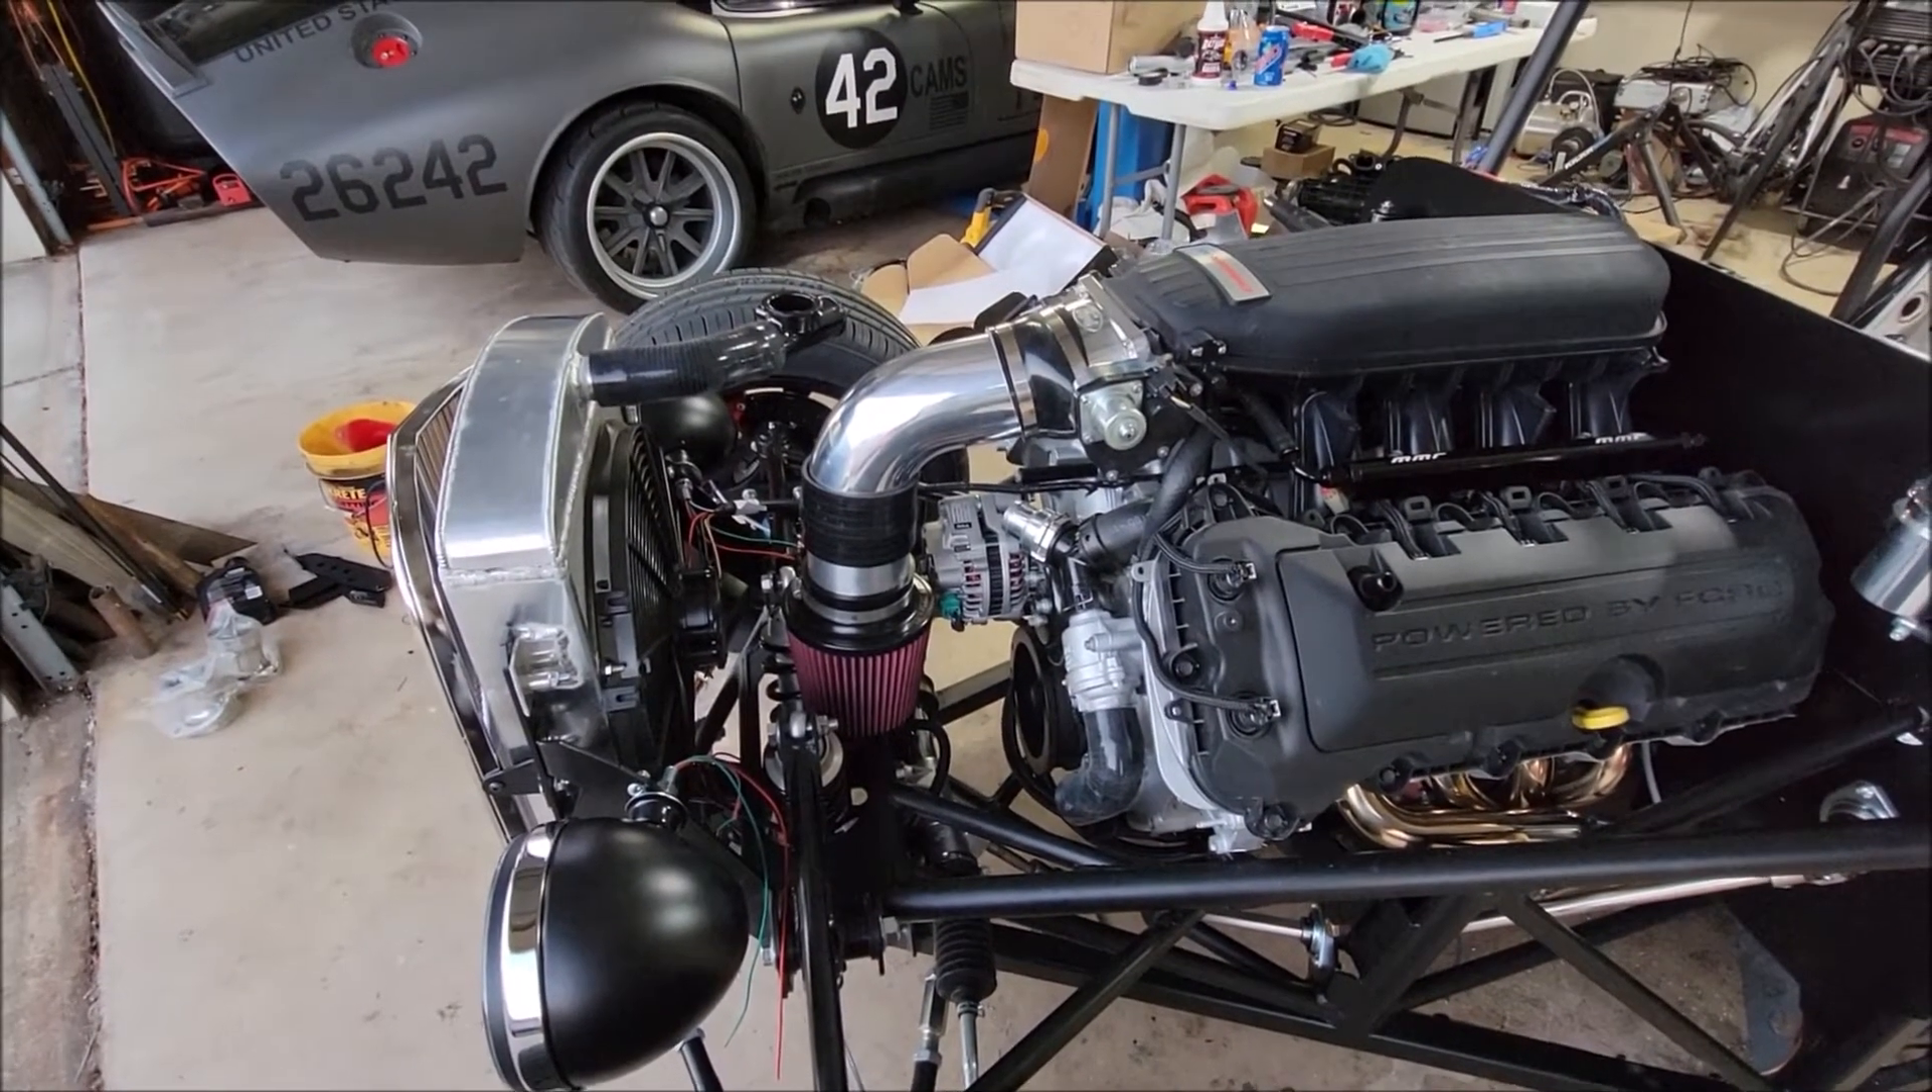We've got the mass air tube arrangement all set up.